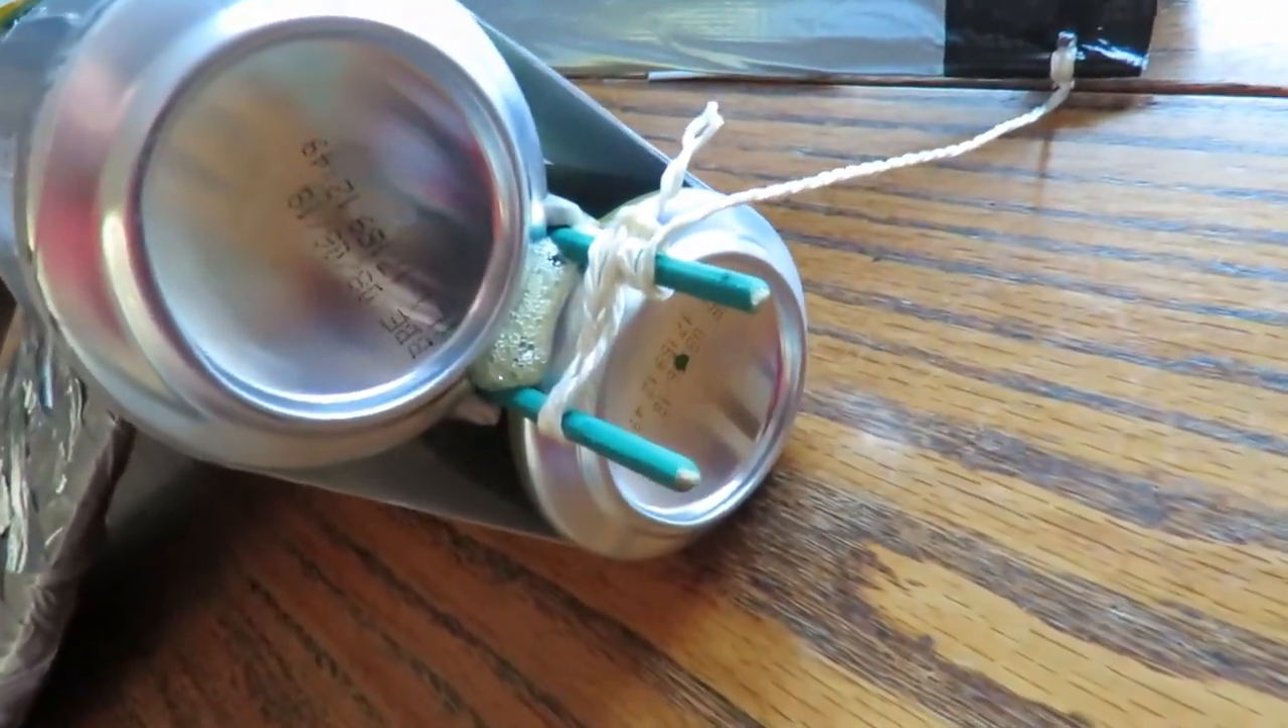I've glued two bits of cane in the middle there, so we can figure eight that bit of string around it to tension it.